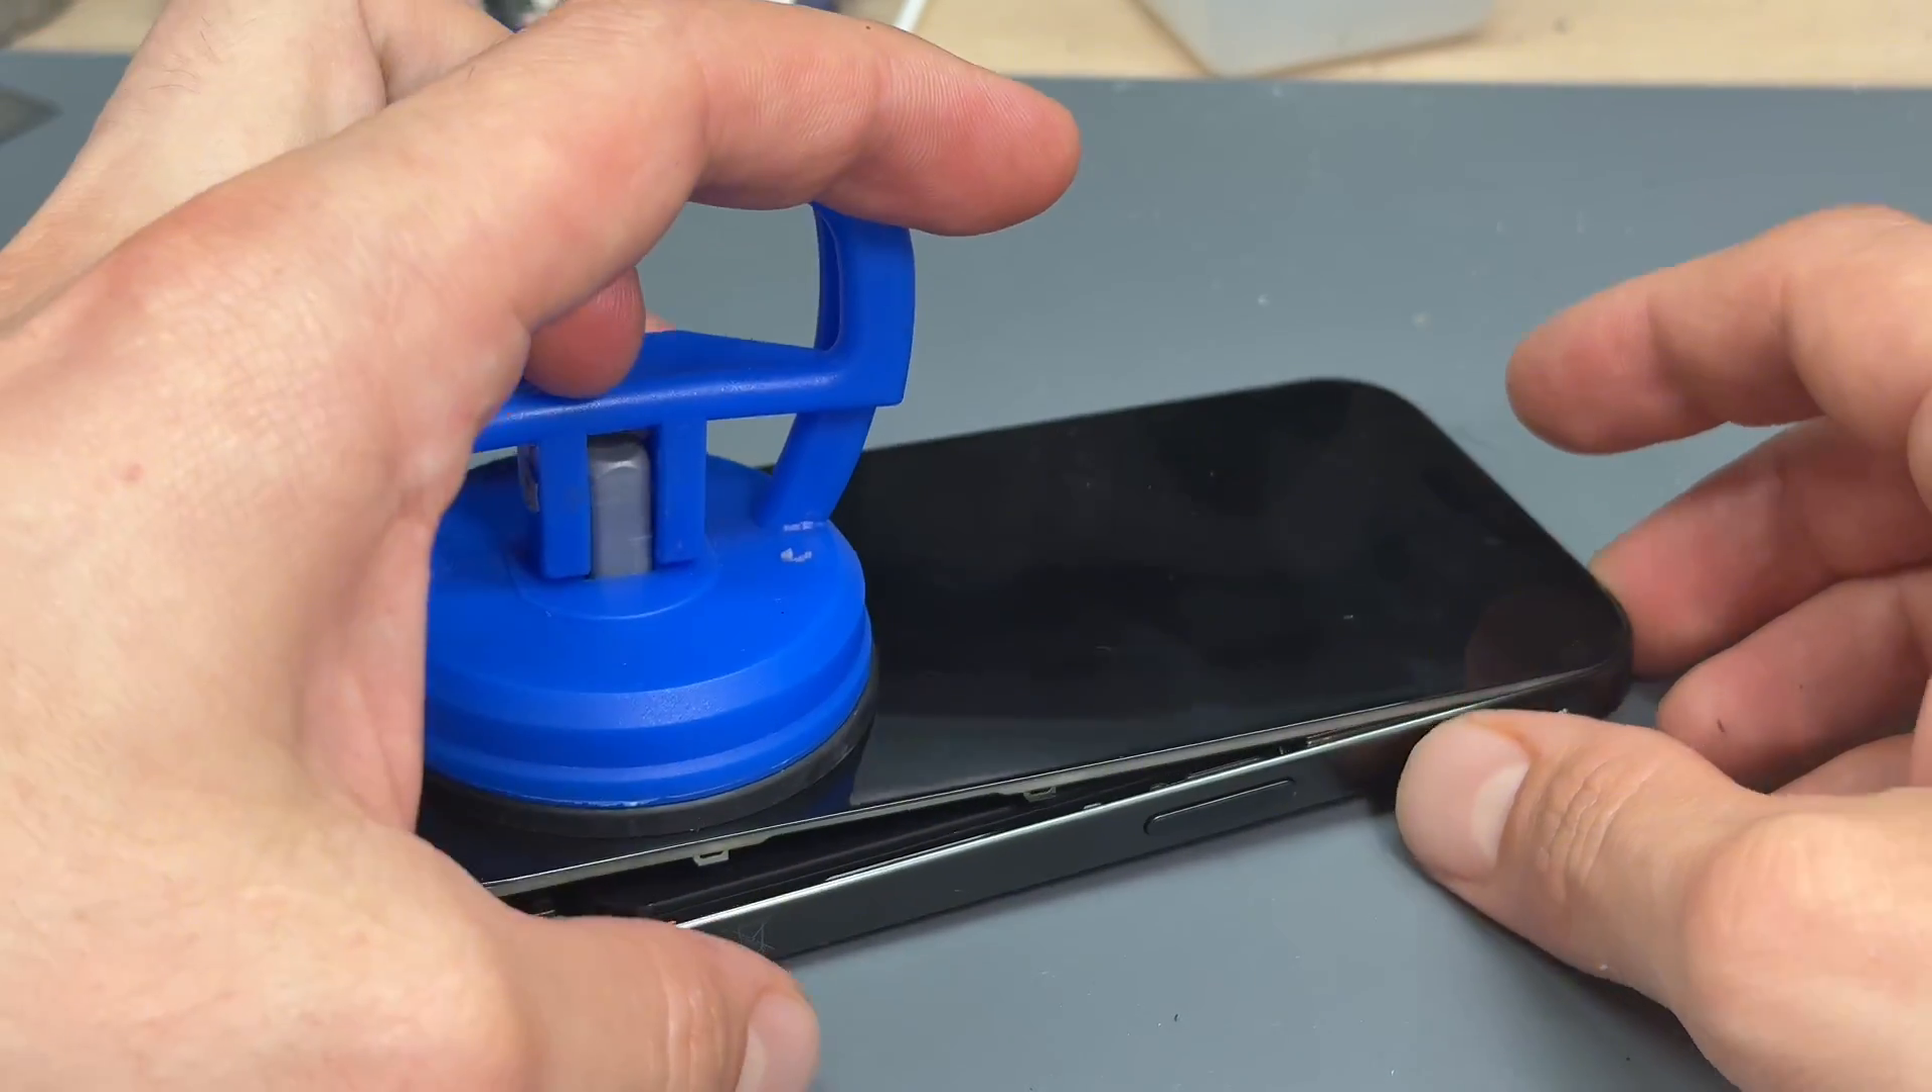The screen is almost off here.